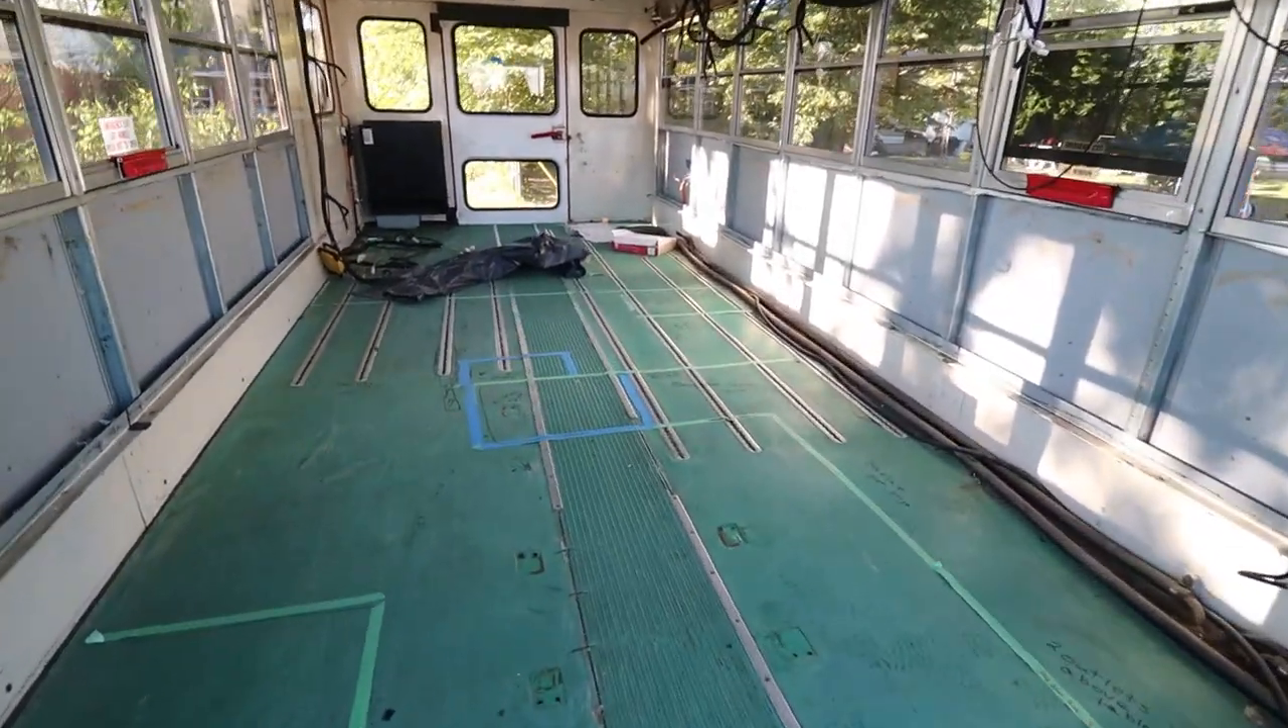We obviously have to pull up this floor still but there's all this aluminum tracking over here that has to come up first.